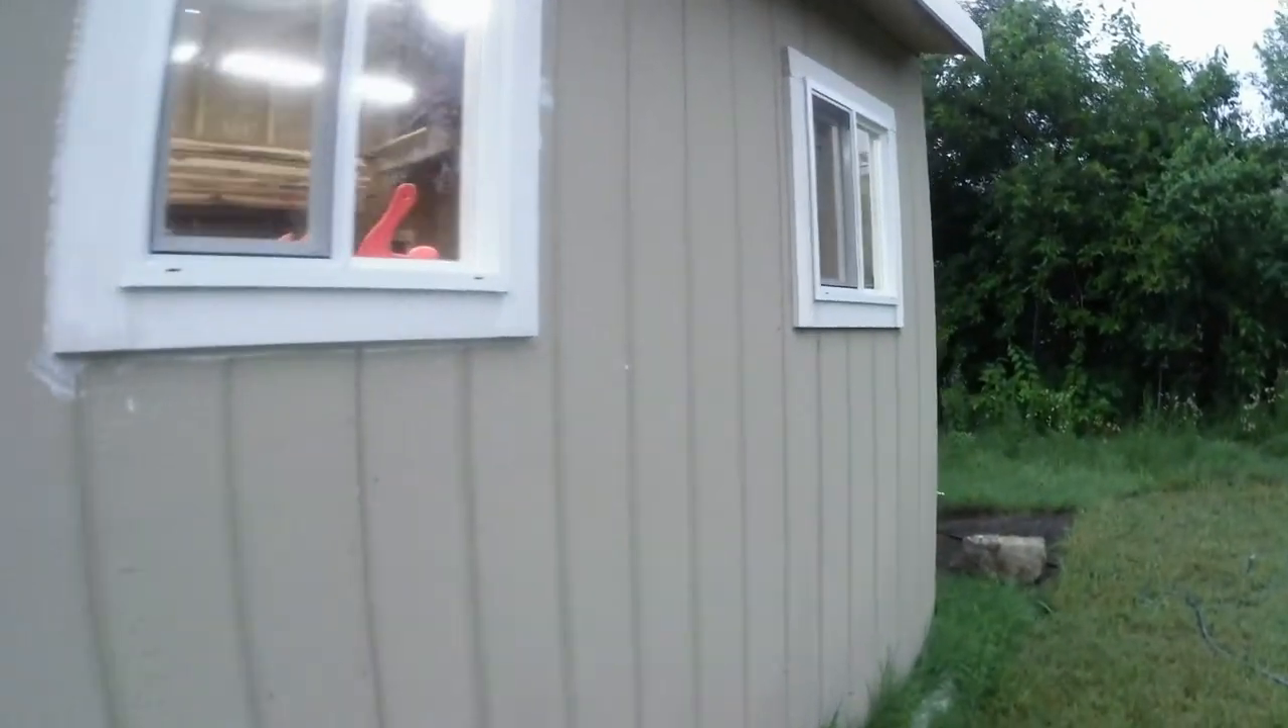I got my two windows finally installed.